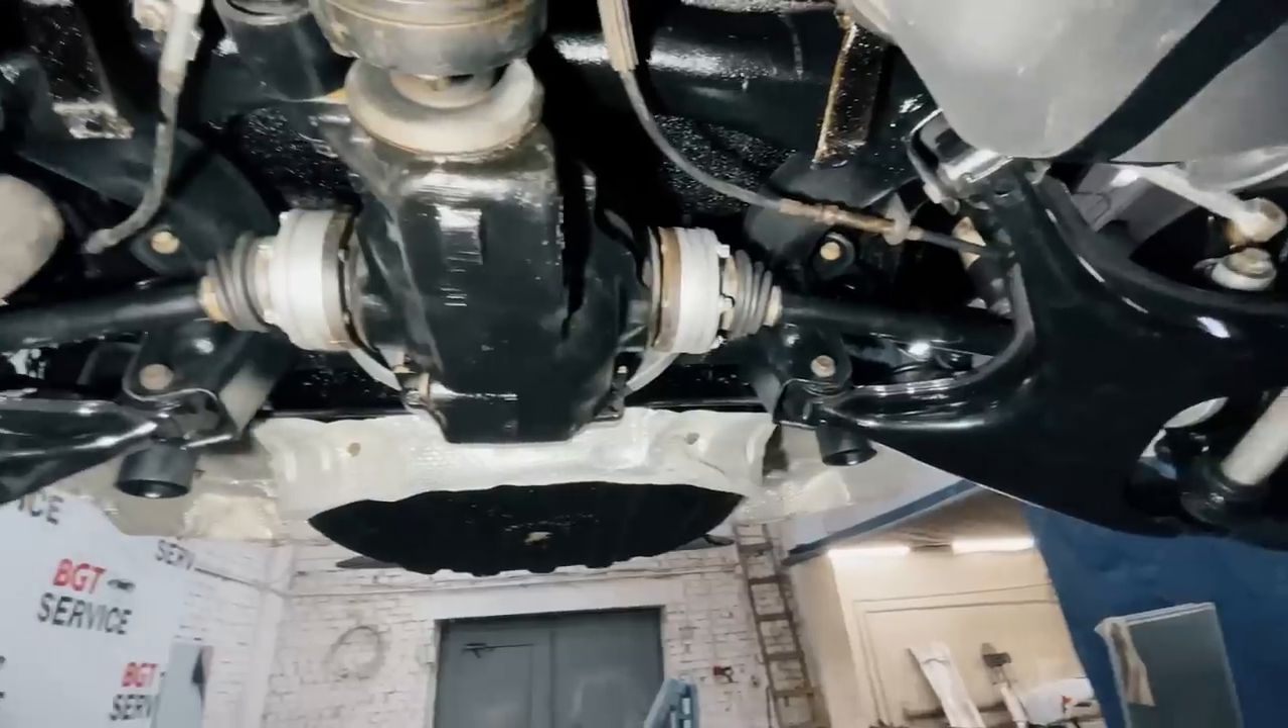И тут у нас уже получается задняя подвеска установлена.